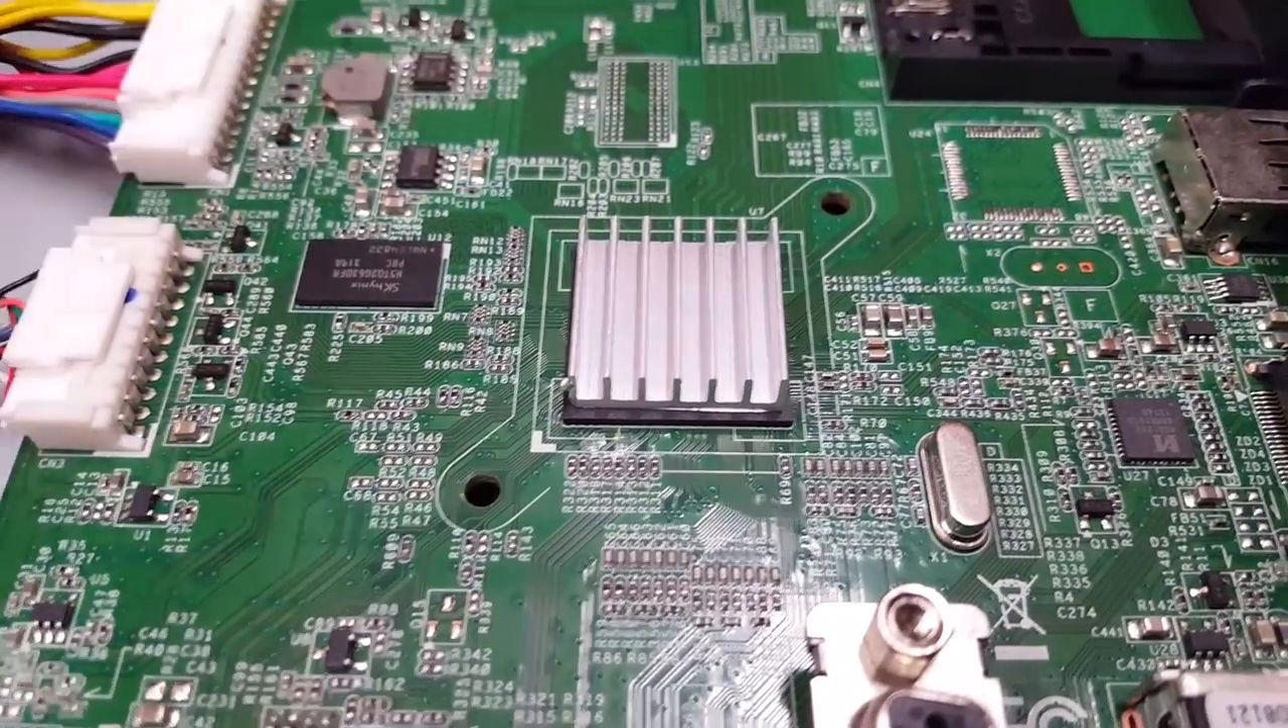And here is the new heatsink in place.